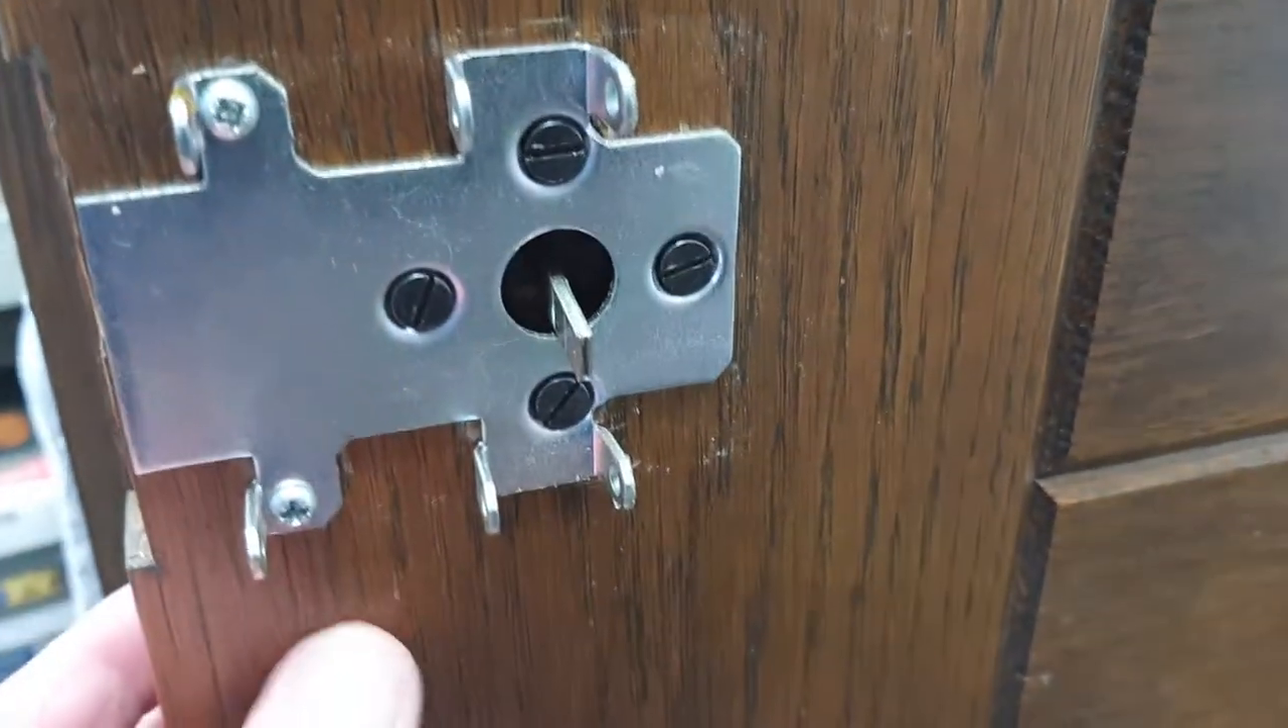This back plate has been installed correctly.